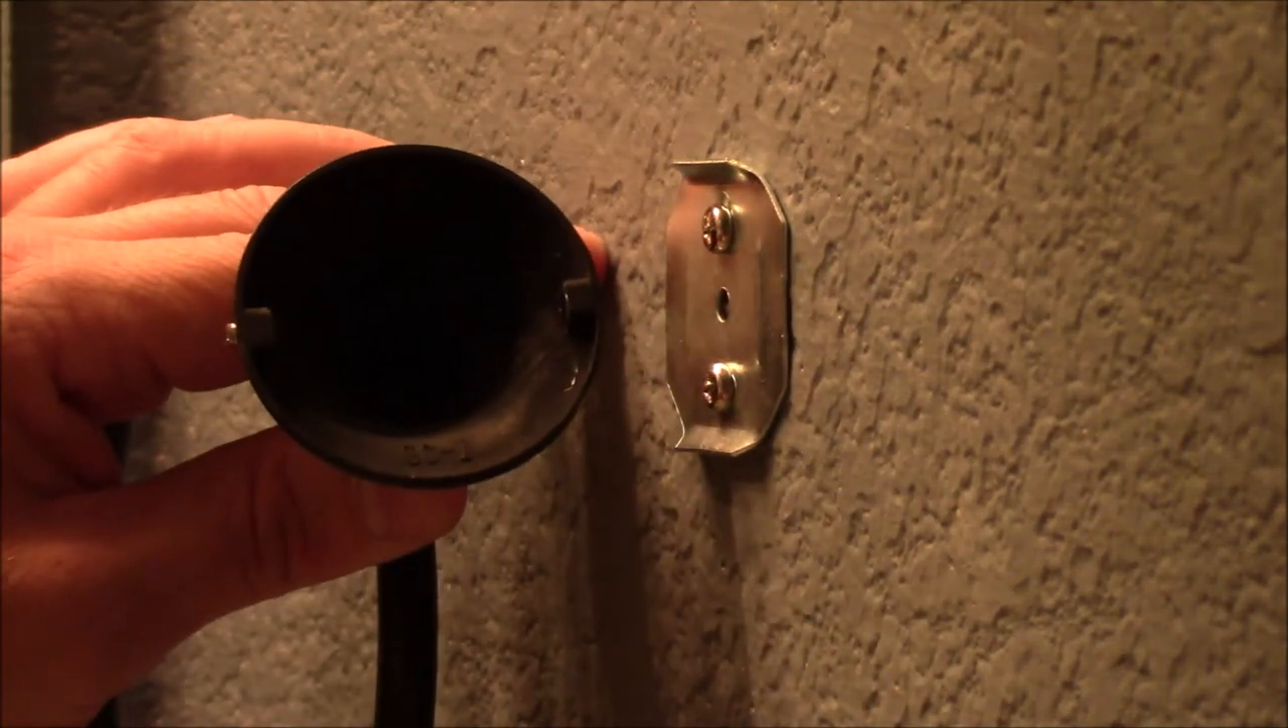So, we've got the mounting plate up, no problem at all.